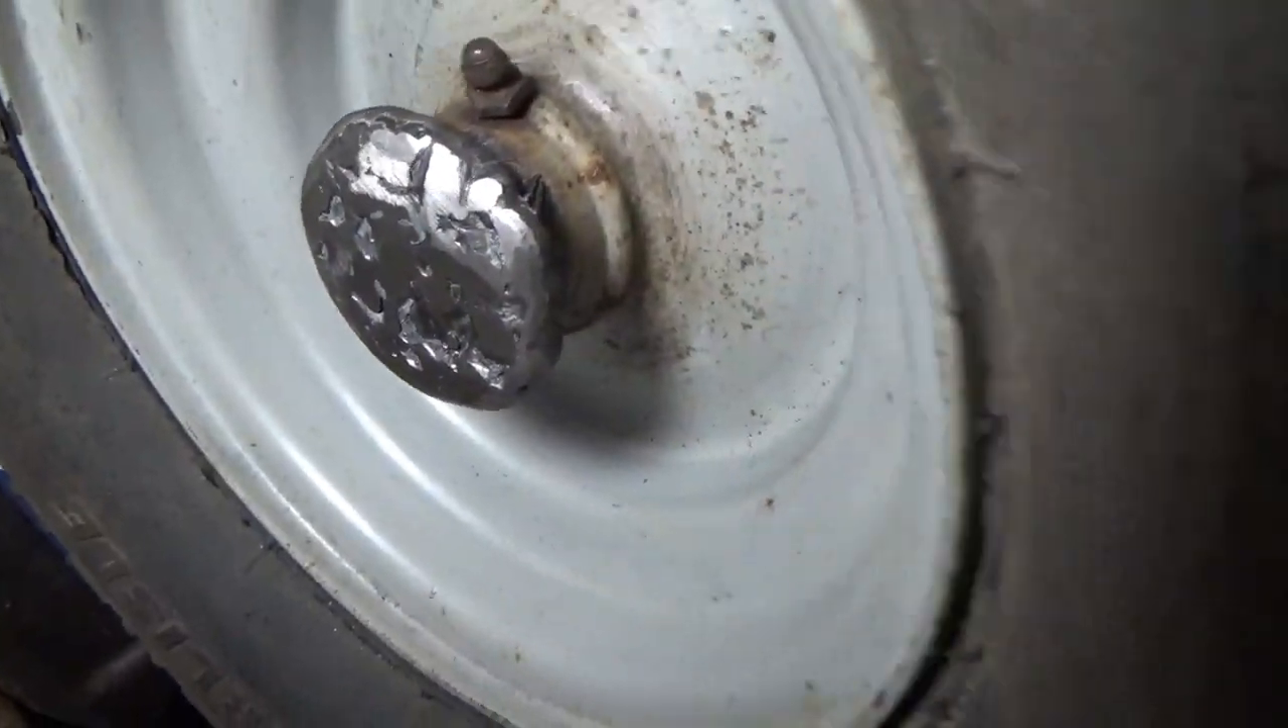Got our wheel on finally.